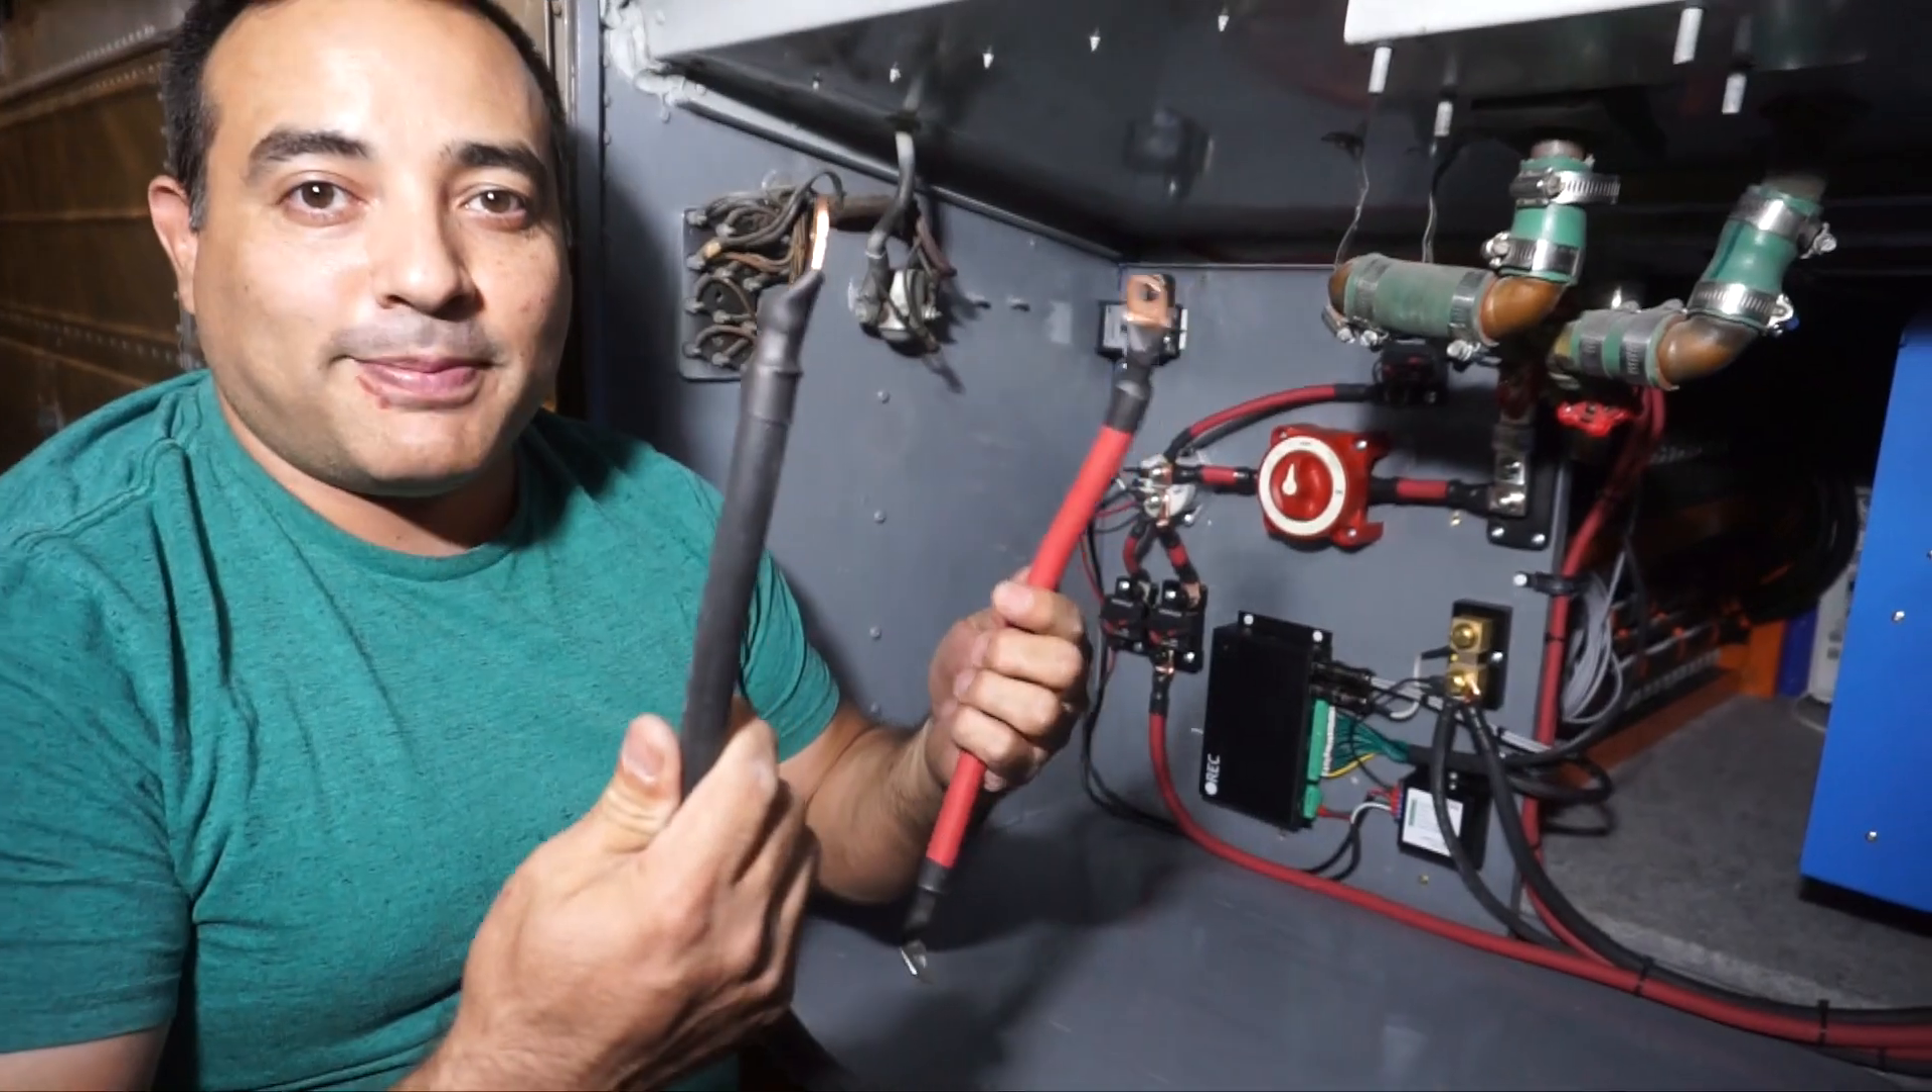We've got most of the the wiring done what we don't have done is the two mains.